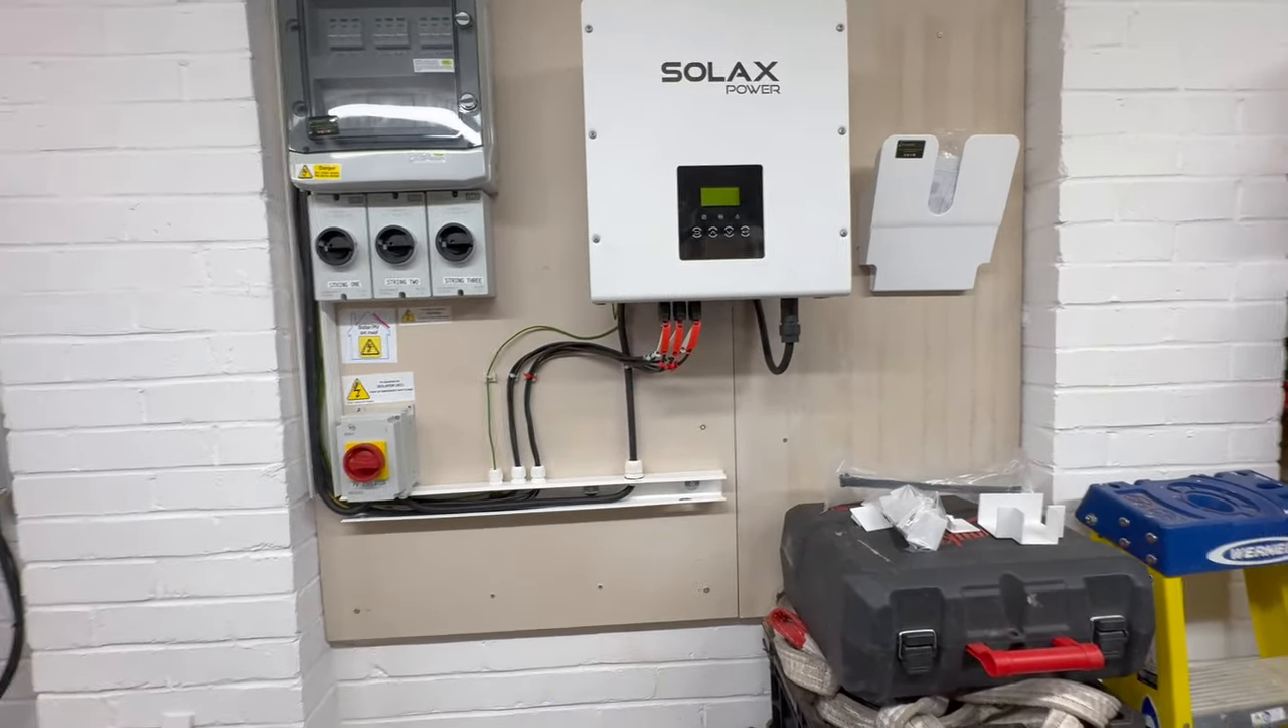But here you can see we've got our Solarex Solax inverter and that's all wired up with the three strings.